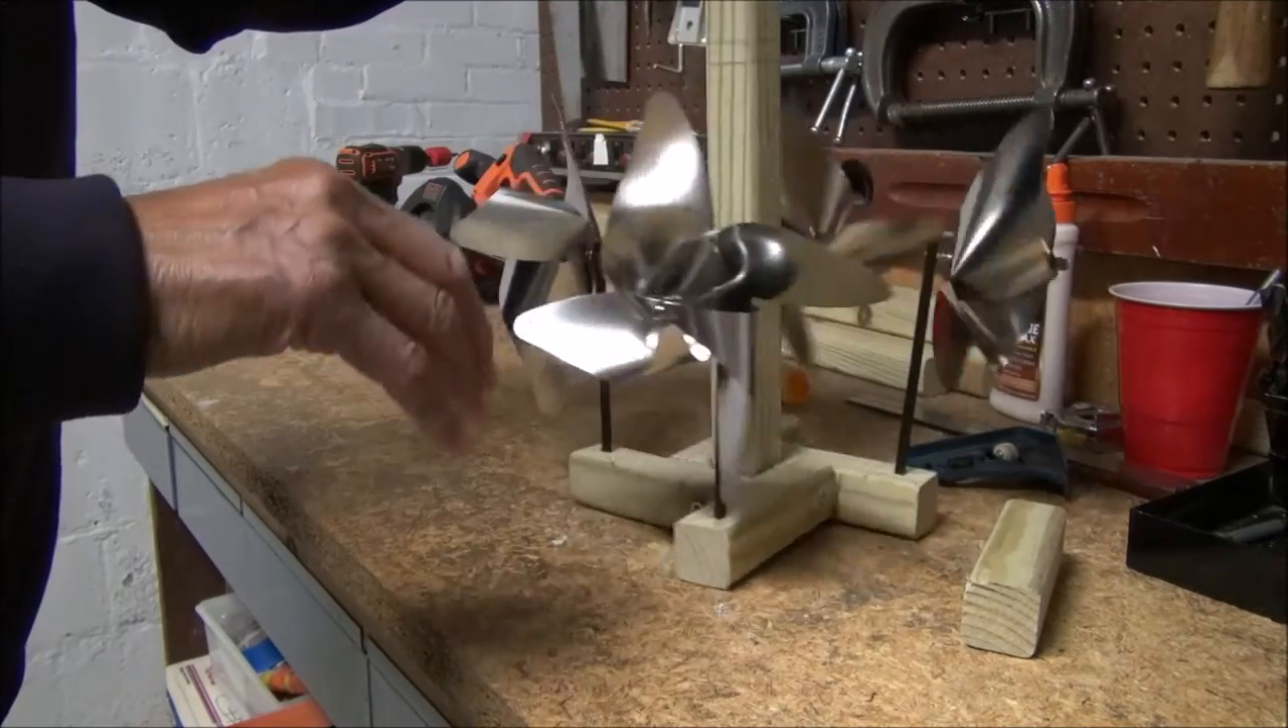The first tier is now complete along with the pinwheels all in place.